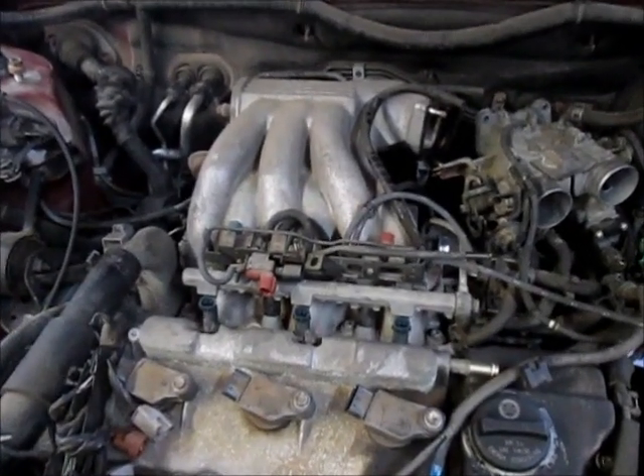So now I've set the intake plenum back on.